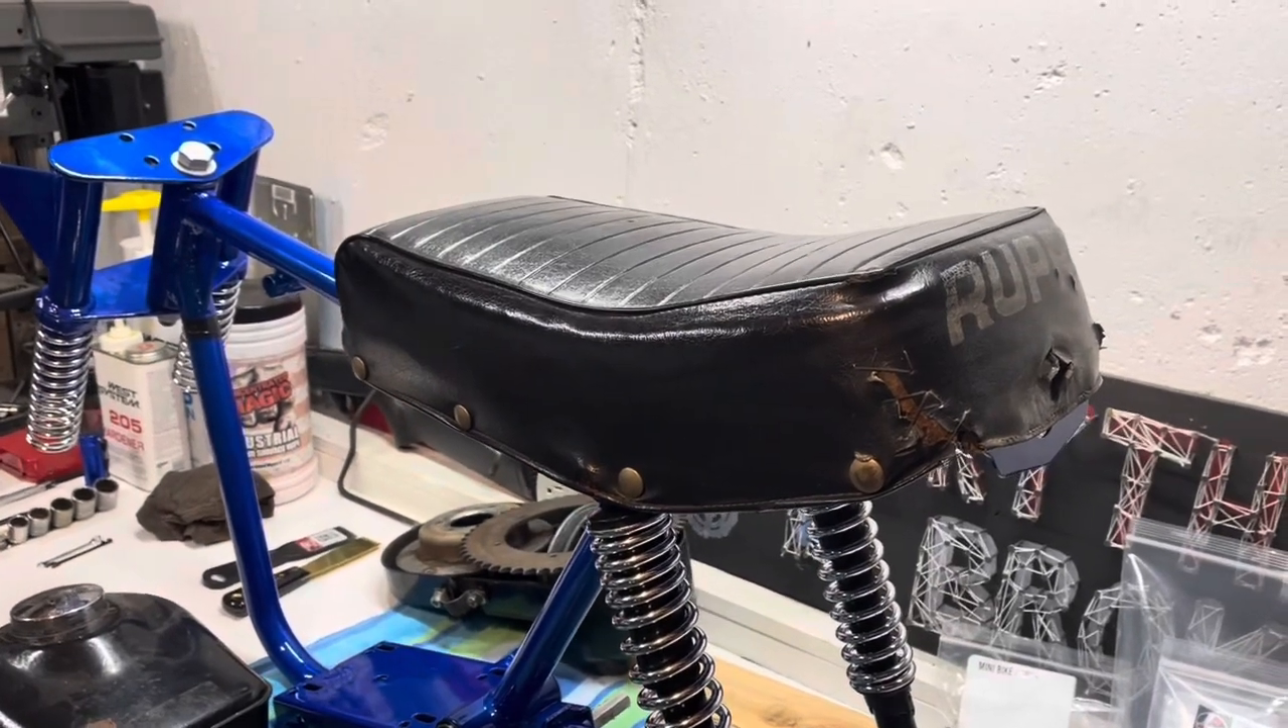I got the two rear shocks installed with the hardware, tightened down nicely, and I did put the old Rupp cover back on just because I have it for now.